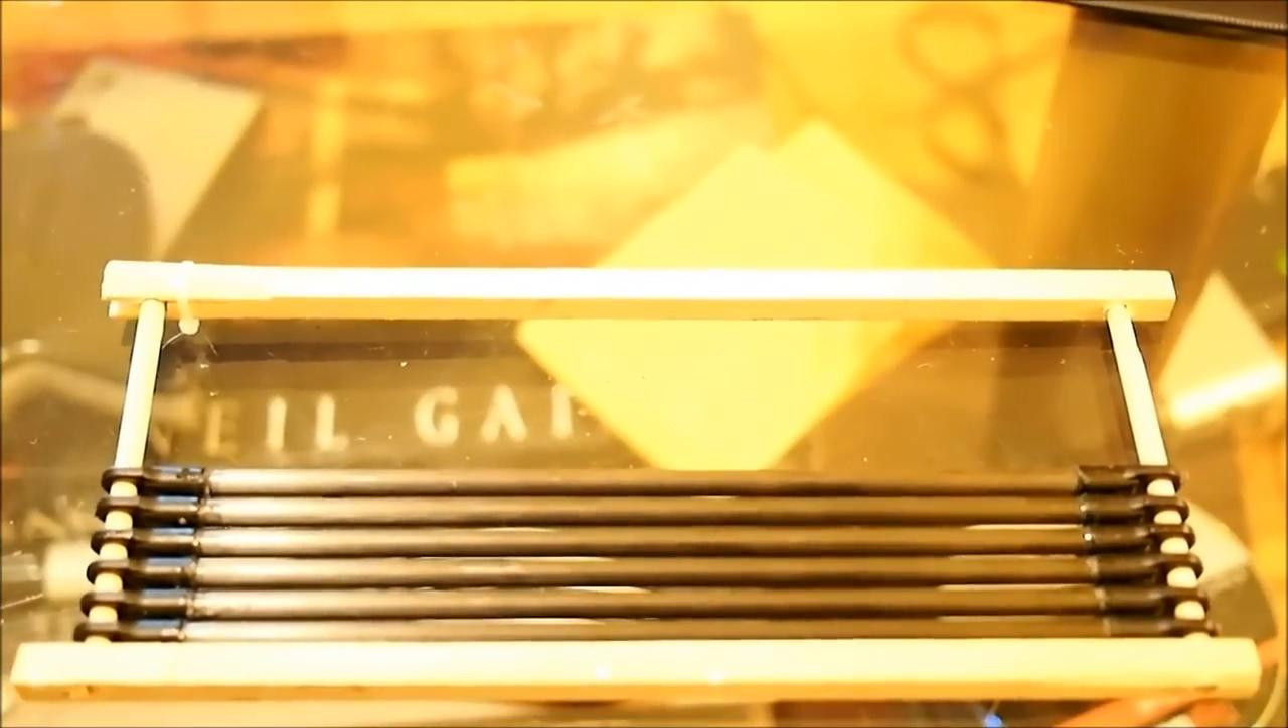Now that all six of the diagonal rods are glued and in the jig, I reattached the backside of the jig.